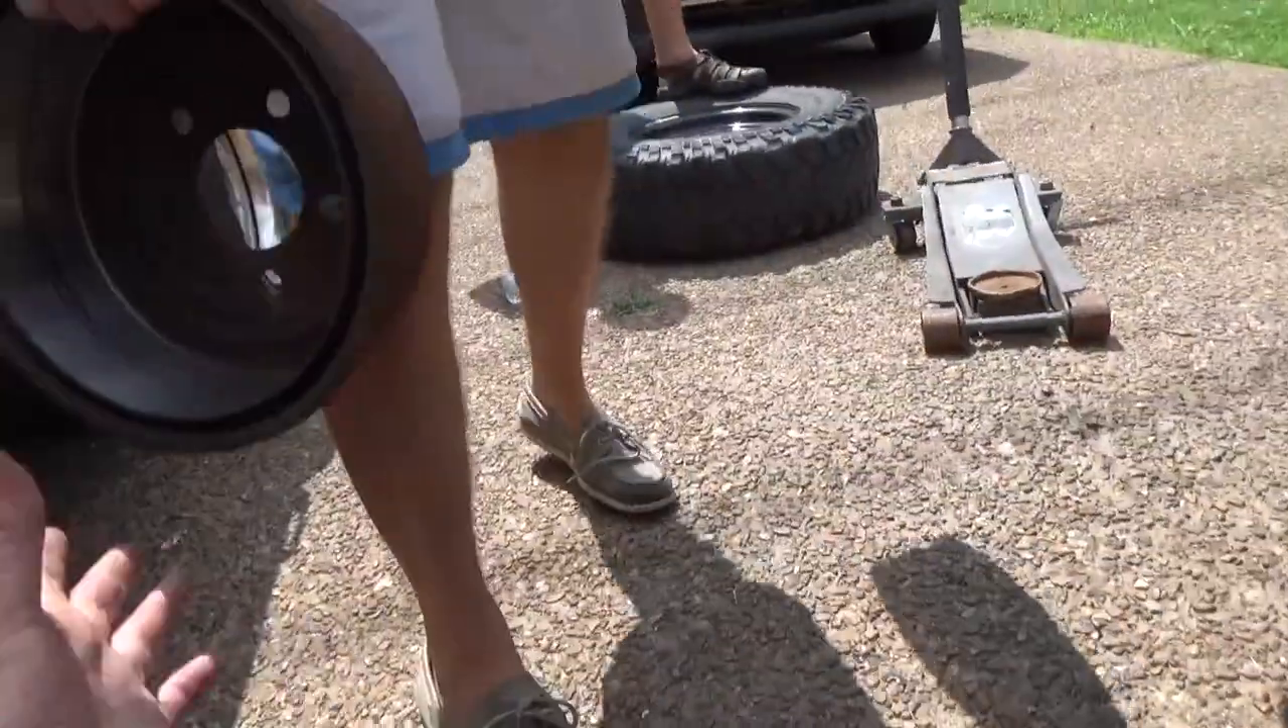Alright, the last thing we've got to do is get the drums put on.